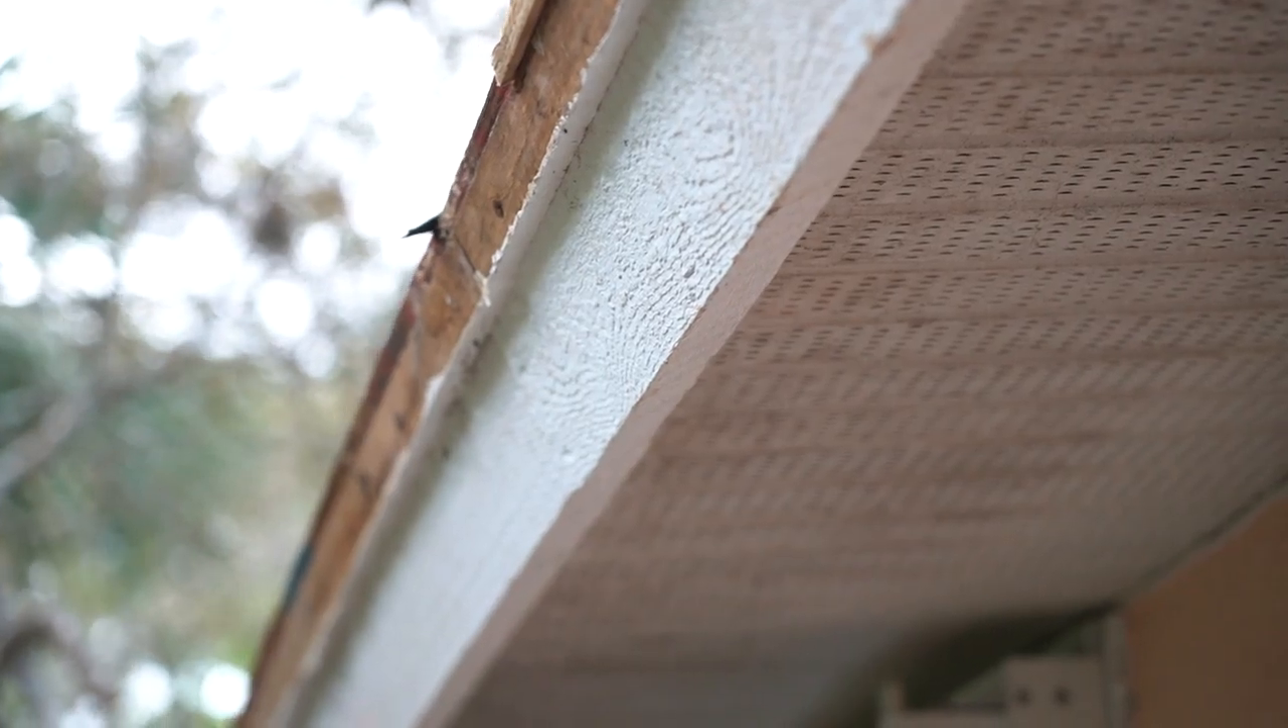They have the plywood along the edge of the home right now. They ran it further than the fascia.